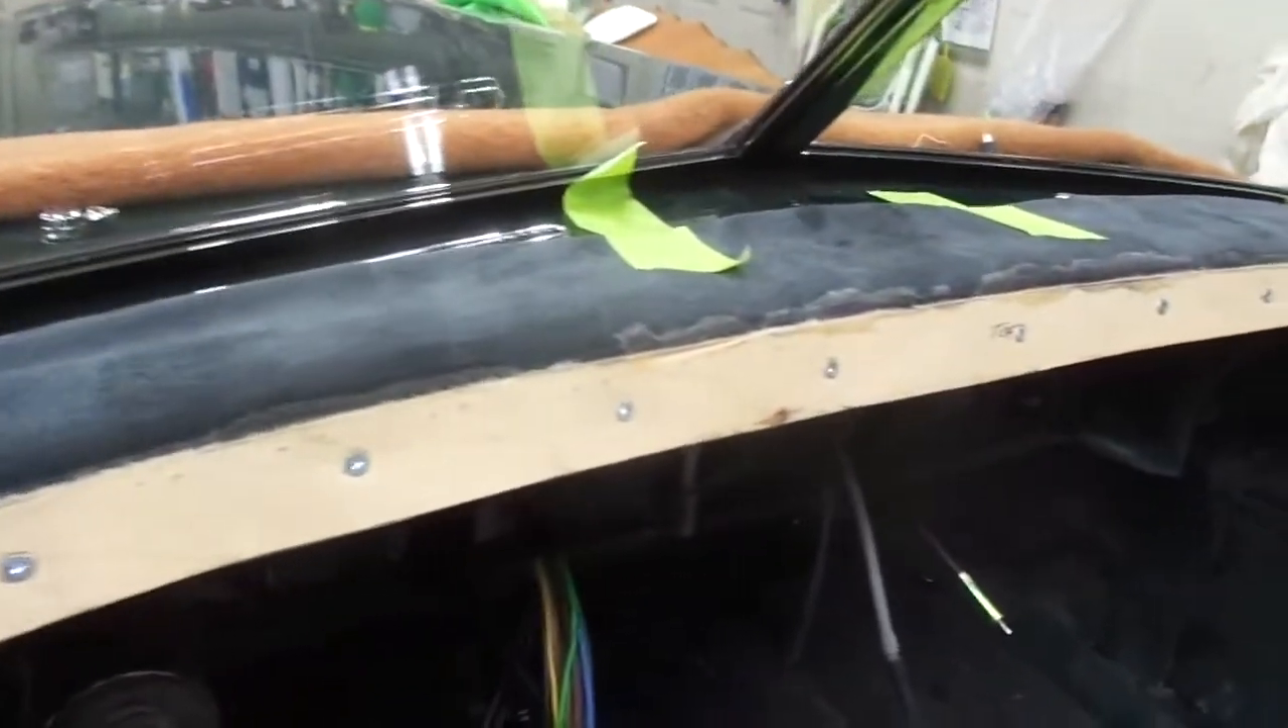And here the tack strip for the dash crash roll is in place.